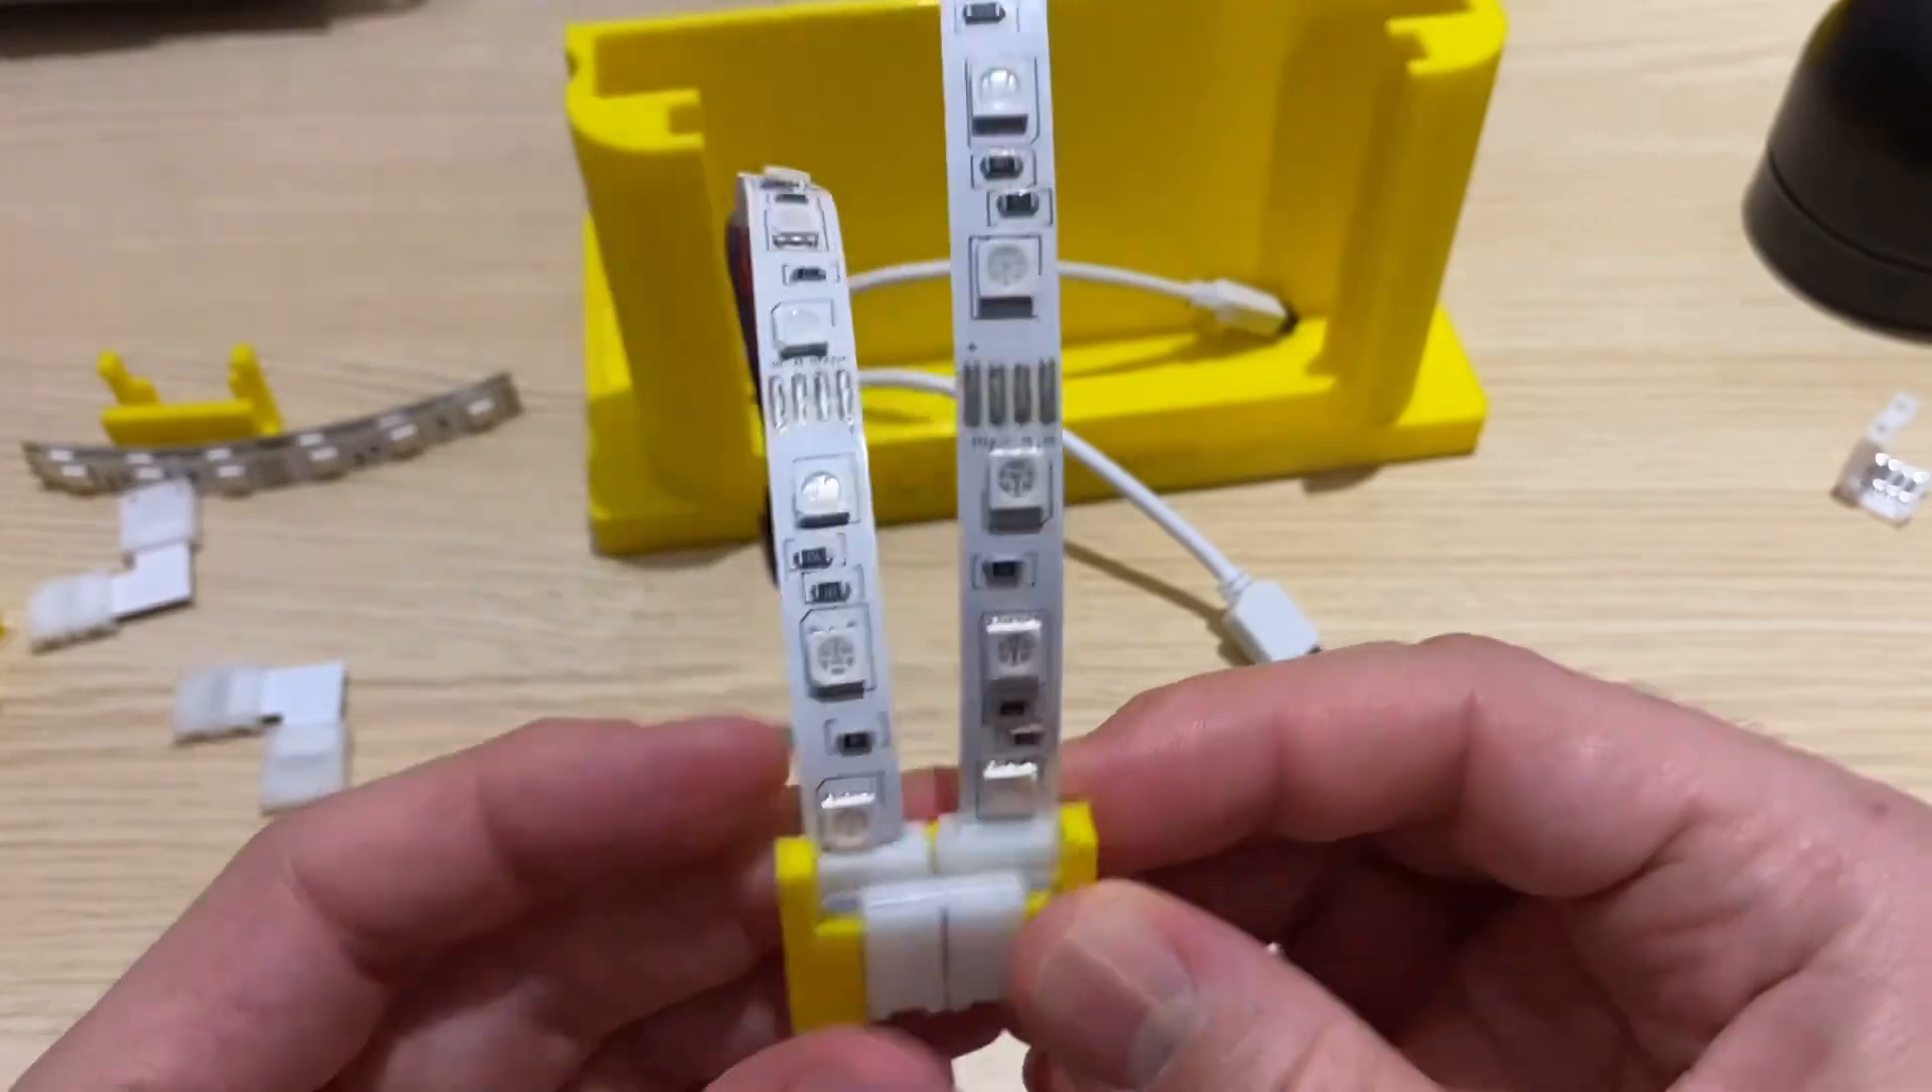And that's the first two rows of our LED matrix.